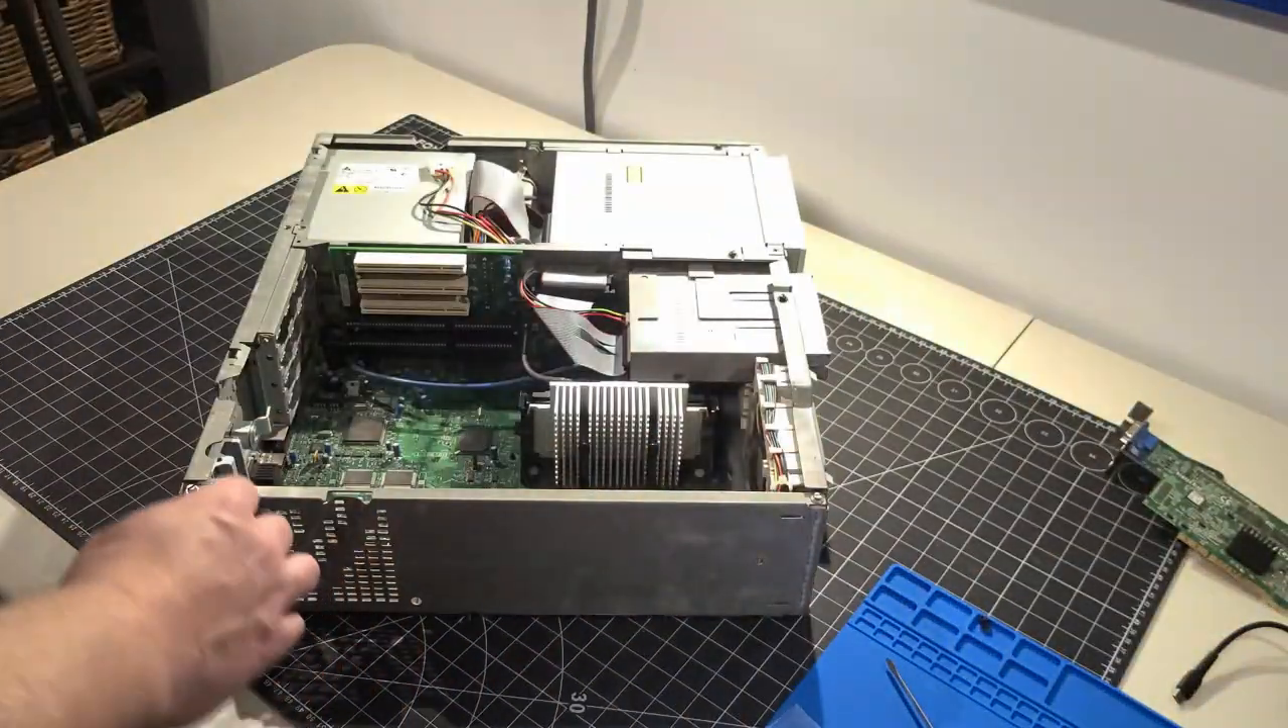So we have the video card out of the computer now.